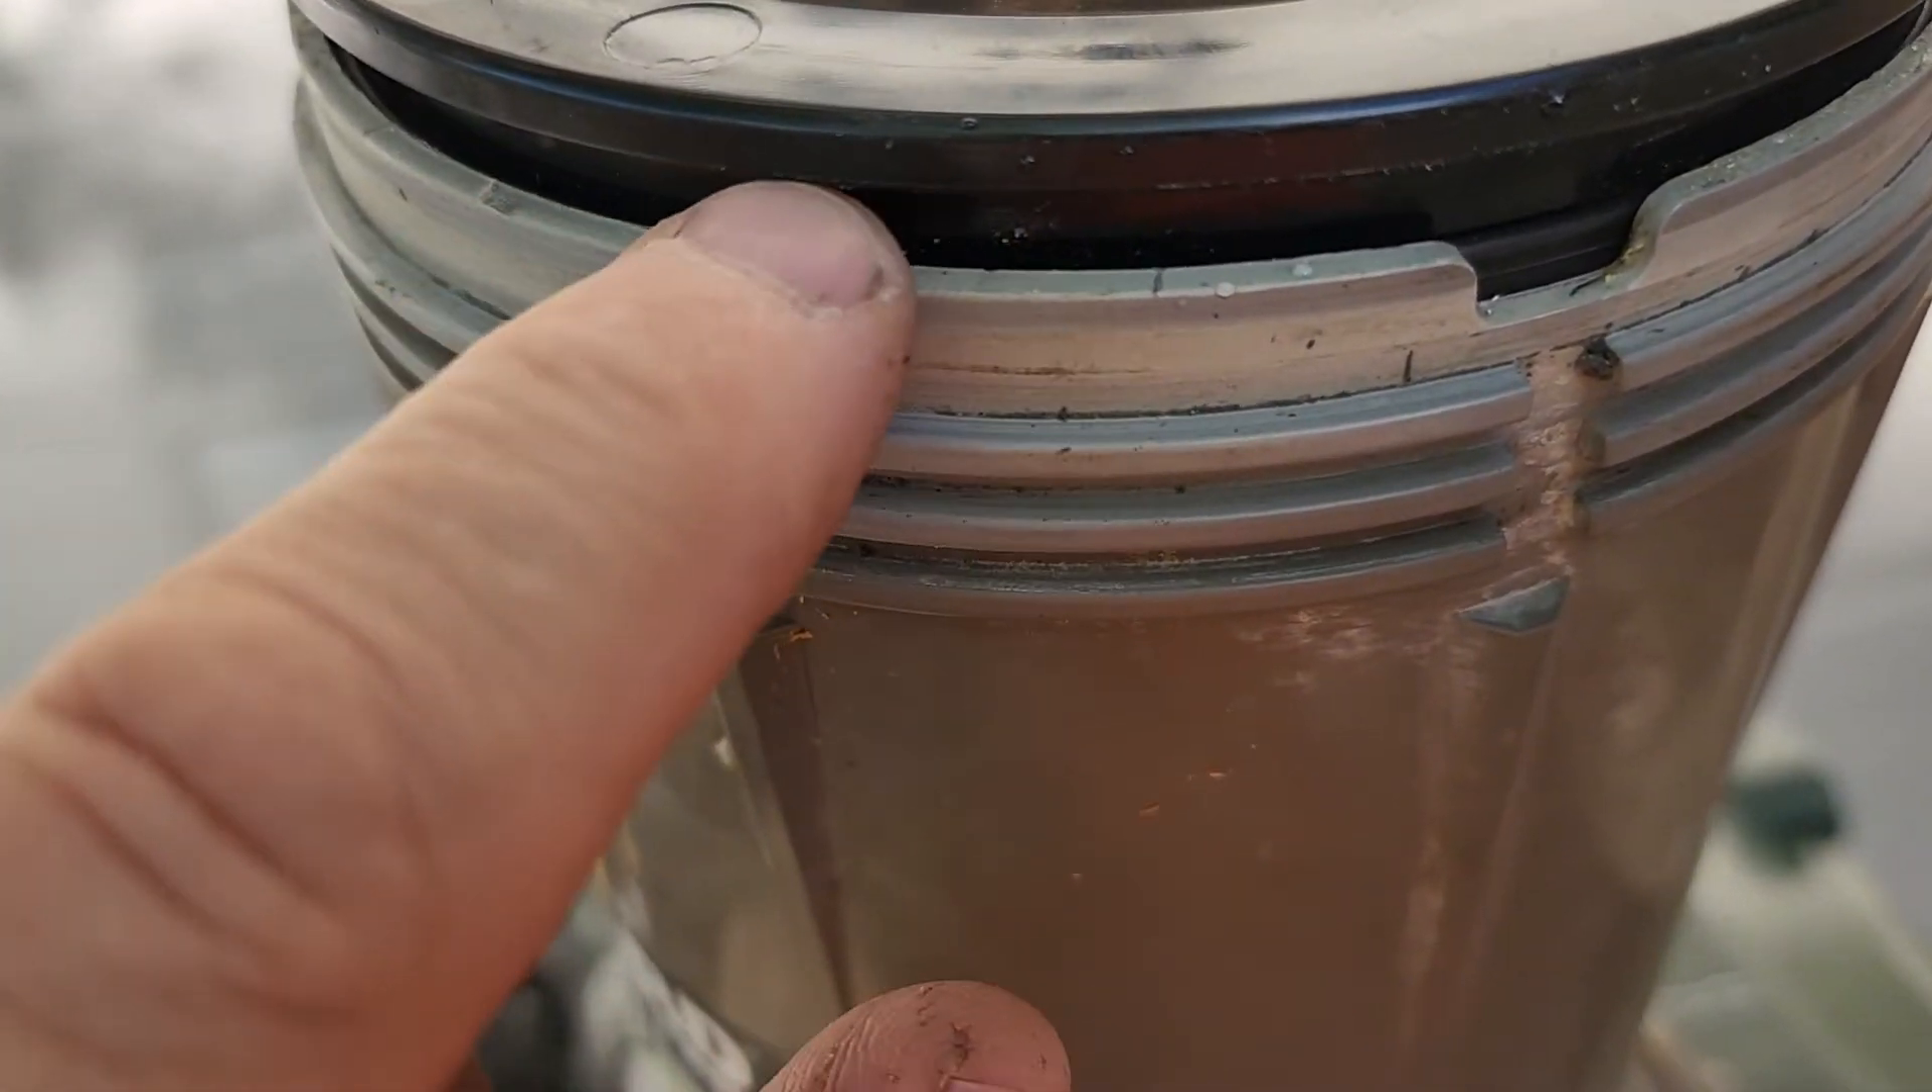Coming up to the top of the chlorinator if I take the best fitting lid and I put it up here when you first put it on you notice there's a gap right here.